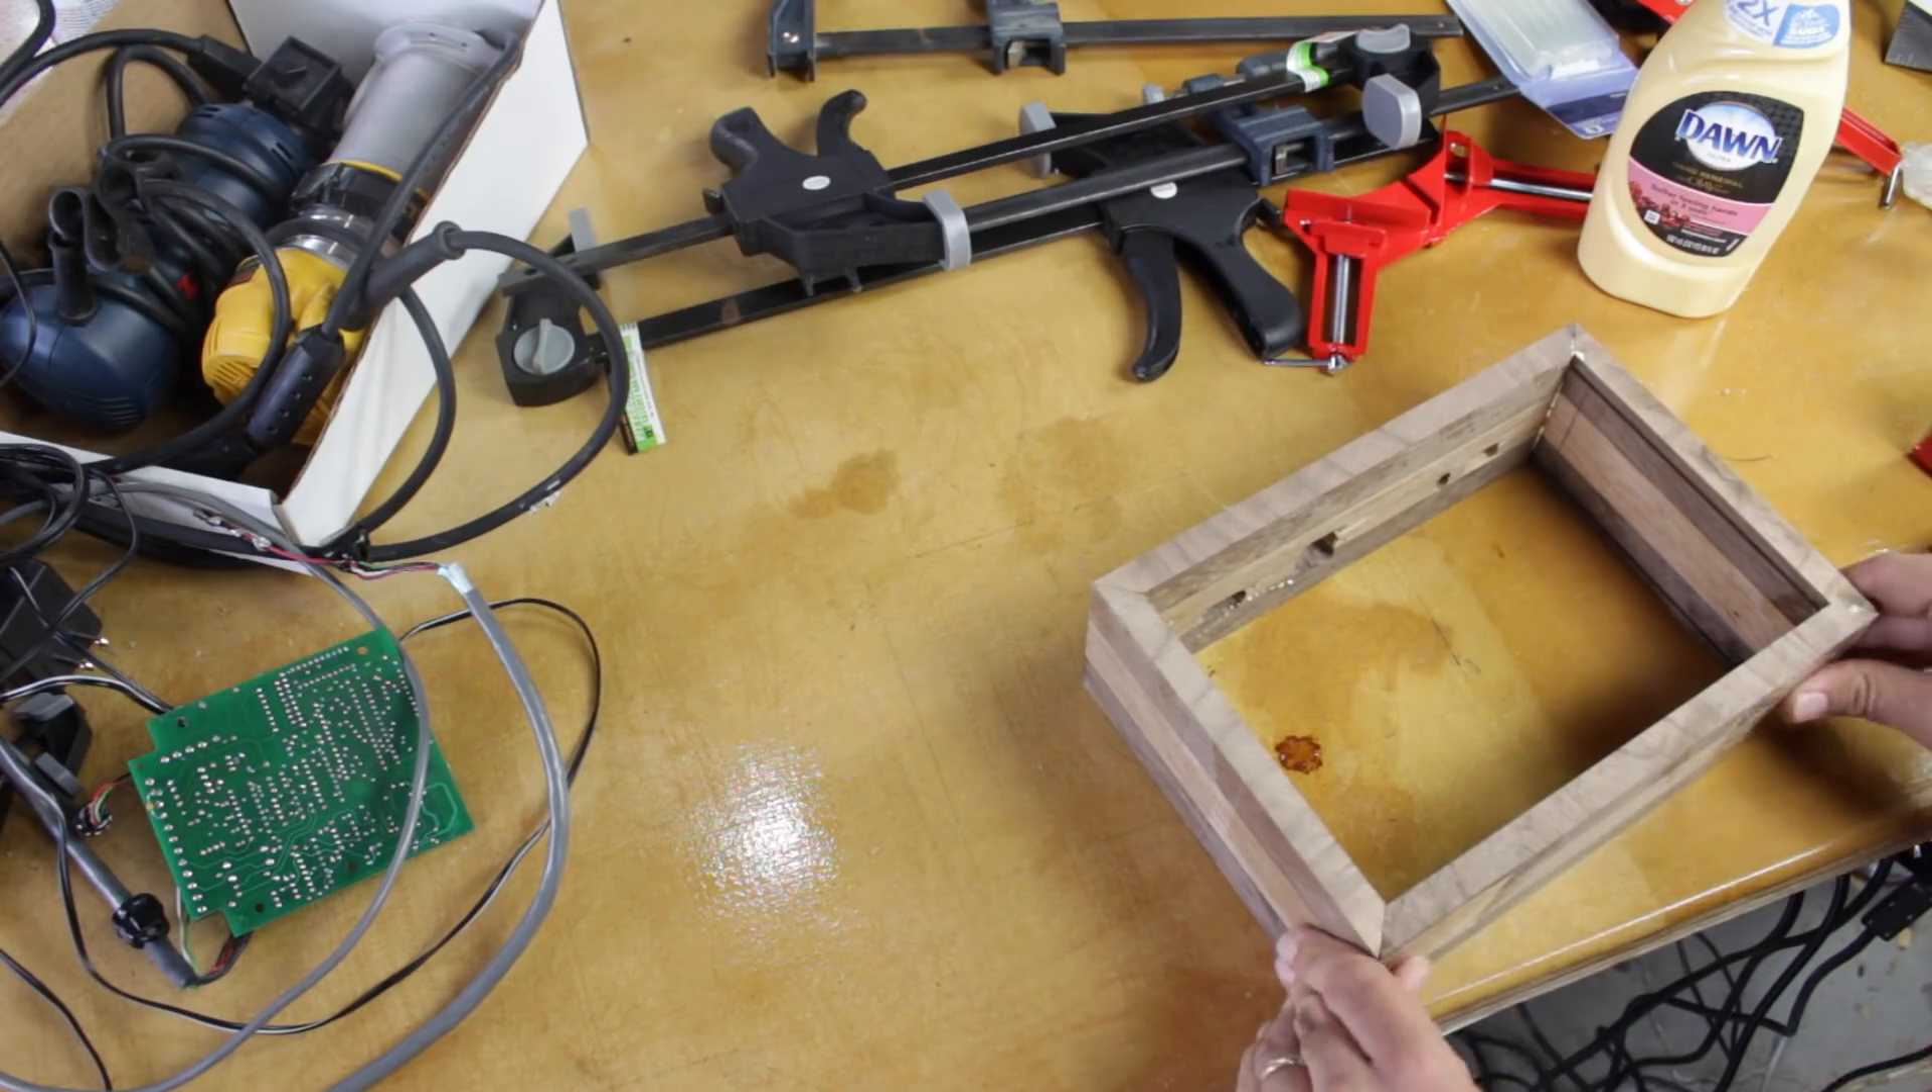Now I made one fatal mistake here and ended up gluing the whole box together before I put the top and bottom pieces in.